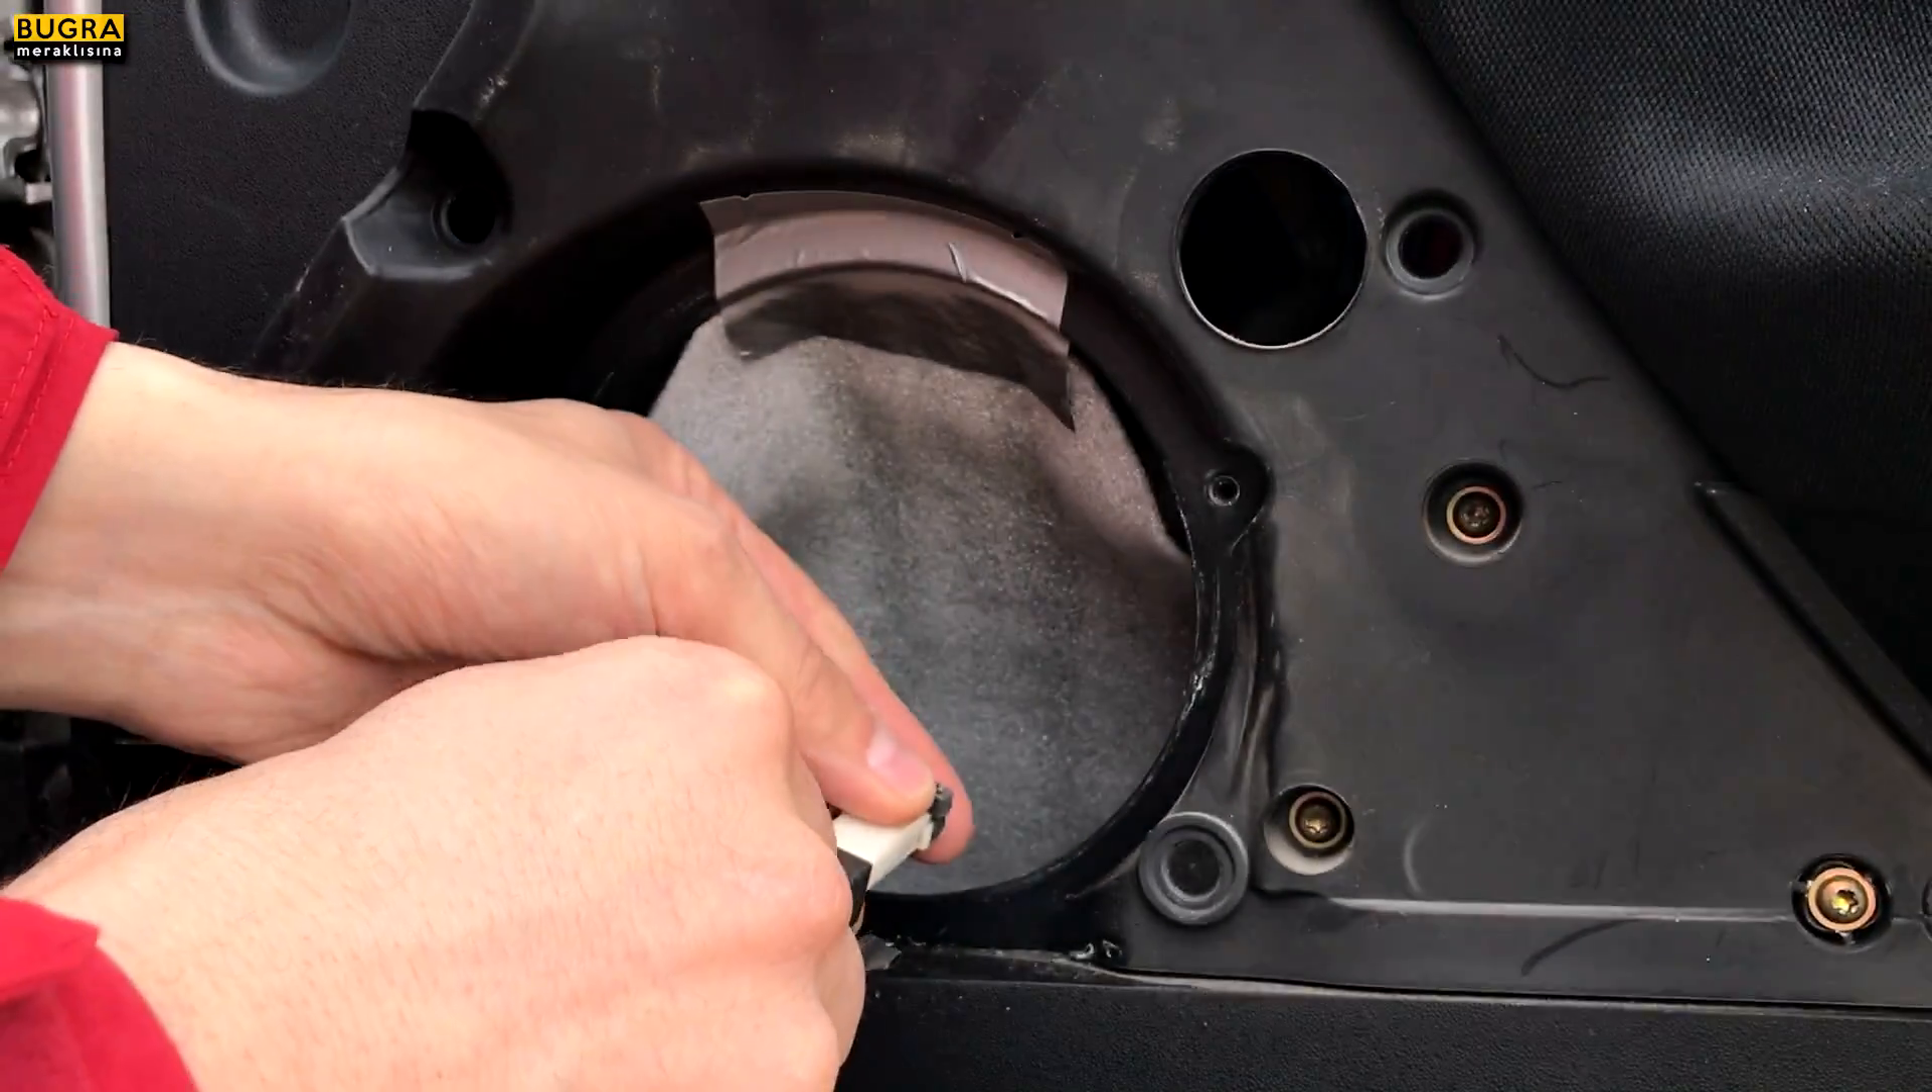Kuvvetli bir bantla izolasyon malzemesini buraya sabitledim.